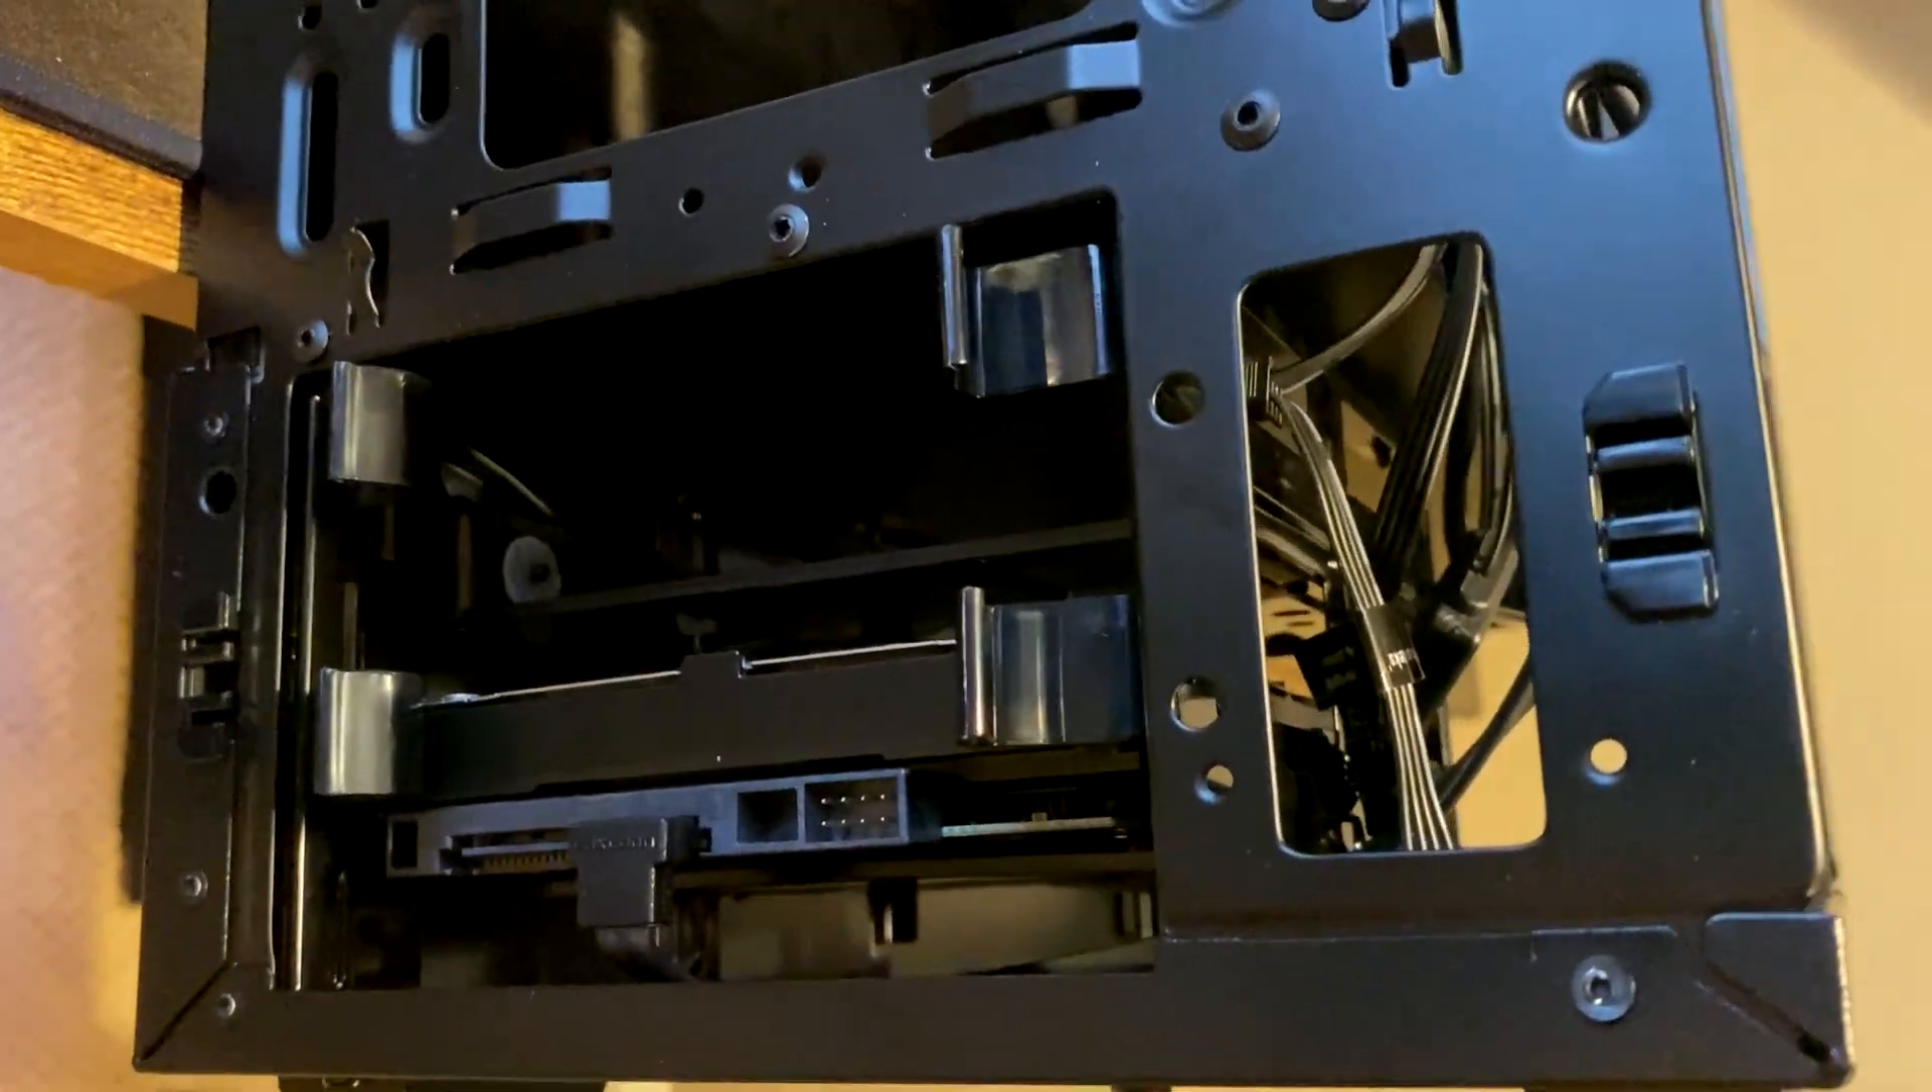We have our front hd mounted in there with the toolless drive bay.